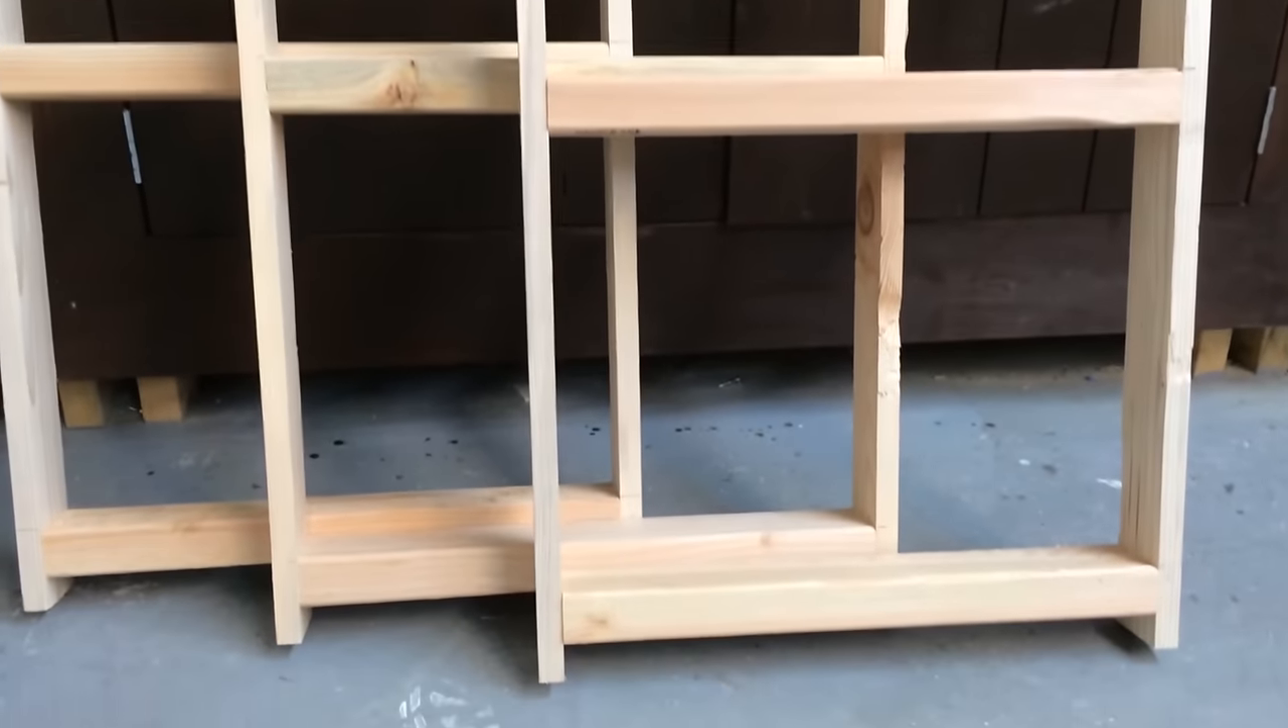Once my leg sets were done, I started adding shelving.